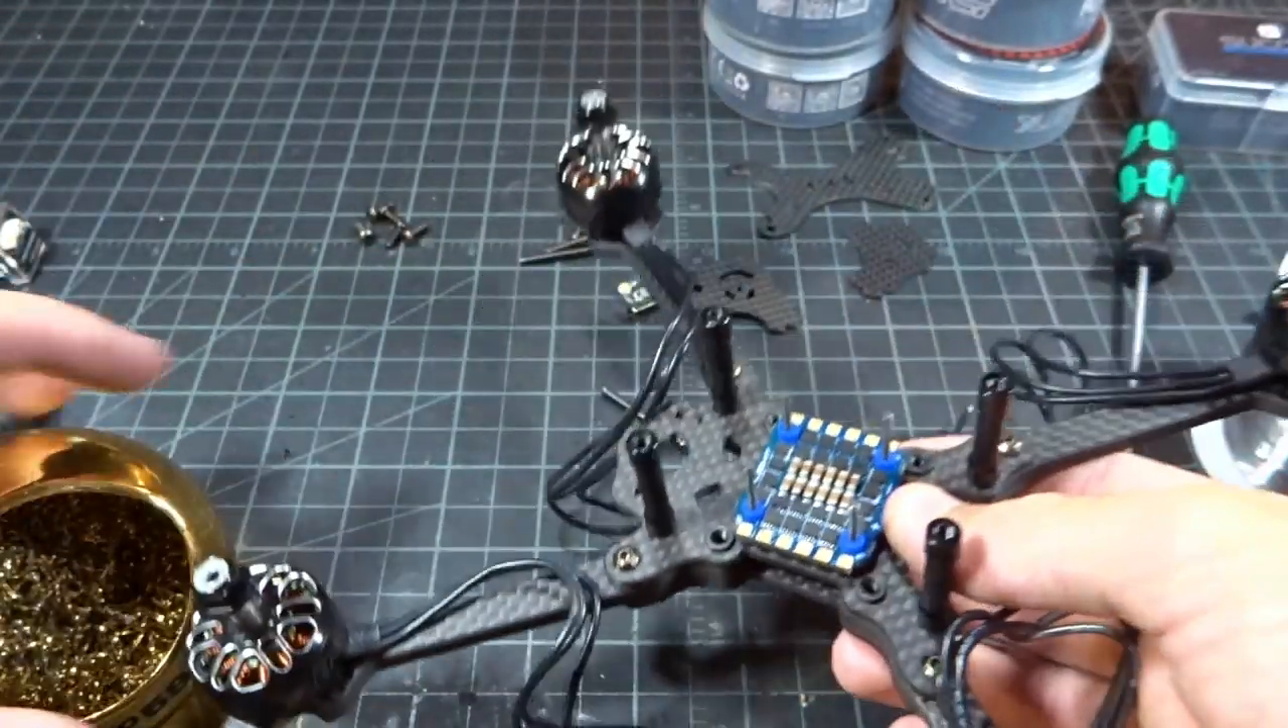So I've got the frame pretty much all assembled here. The only thing left would be to insert the camera plates and top plate, but that we can save for later, obviously.